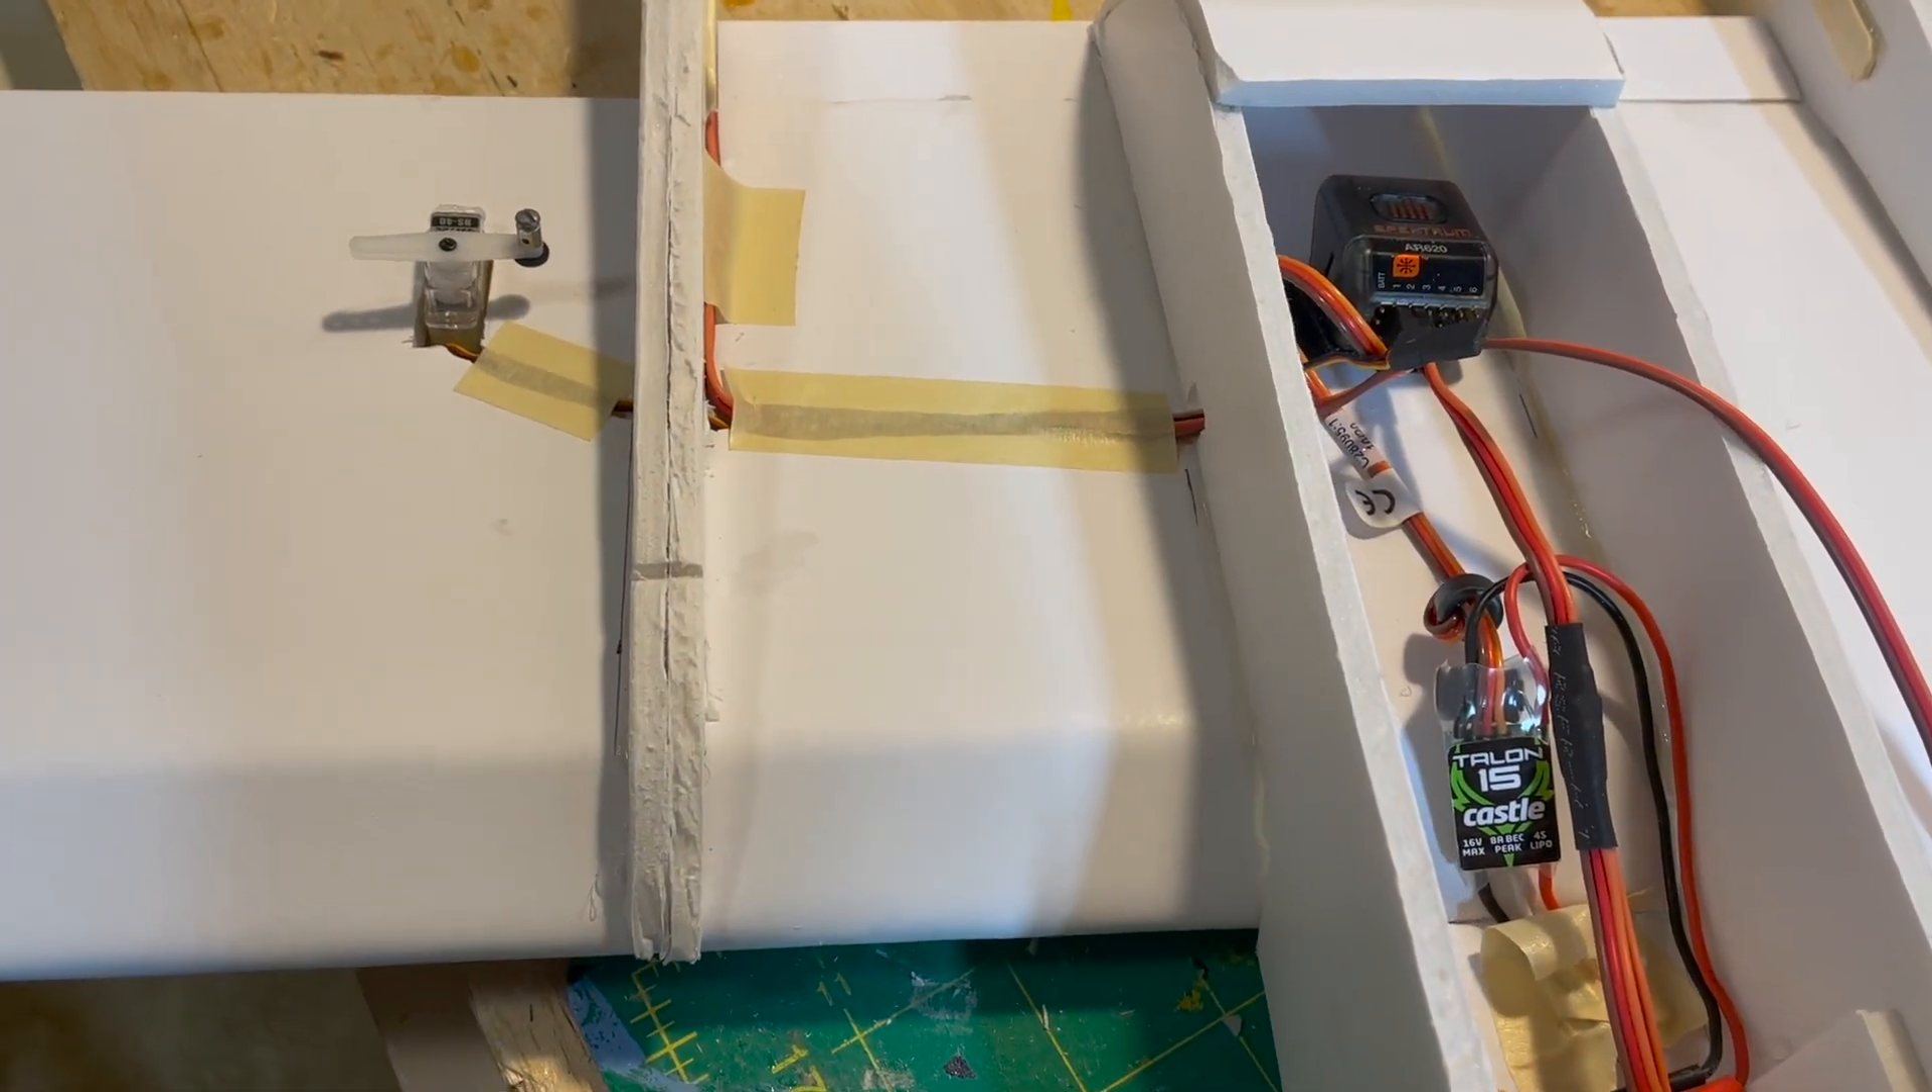So here the tape is in place, masking tape on top of those channels.